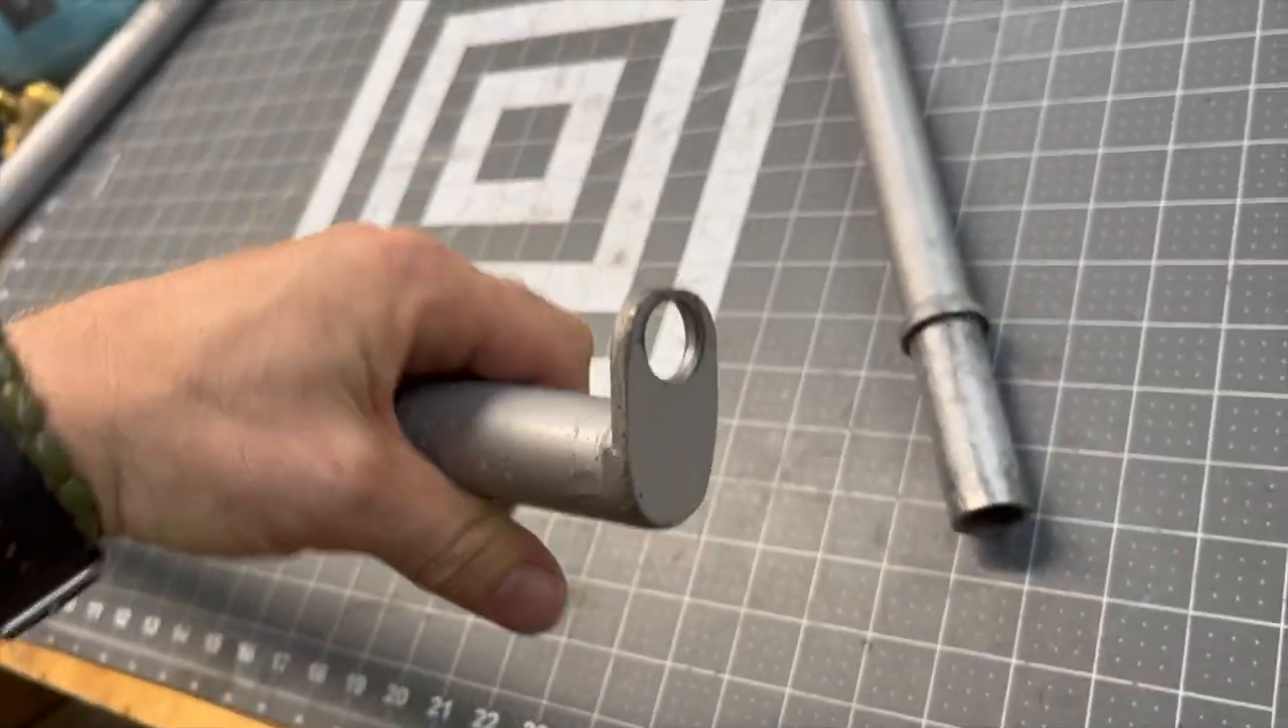On this end i just welded on a tab drilled a hole and that's what i clipped the hammock into.